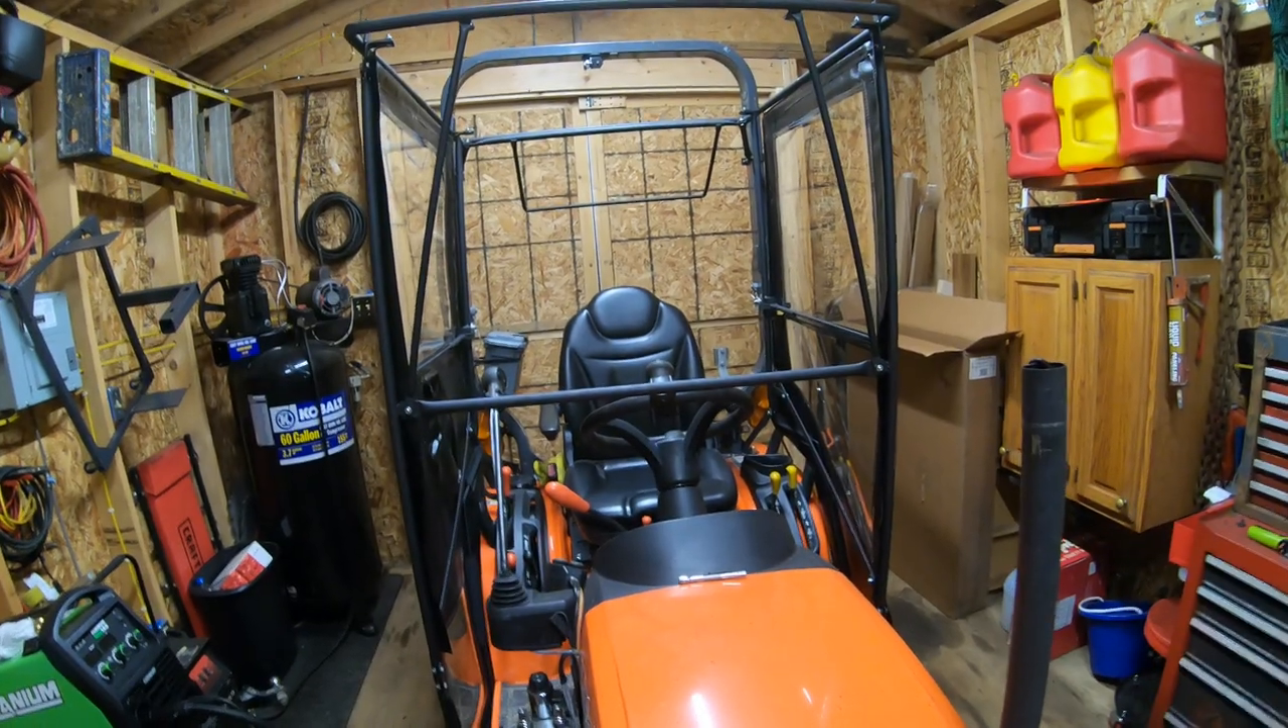Now the last two steps are to install the rear curtain on the back and to install the front curtain and the front windshield.